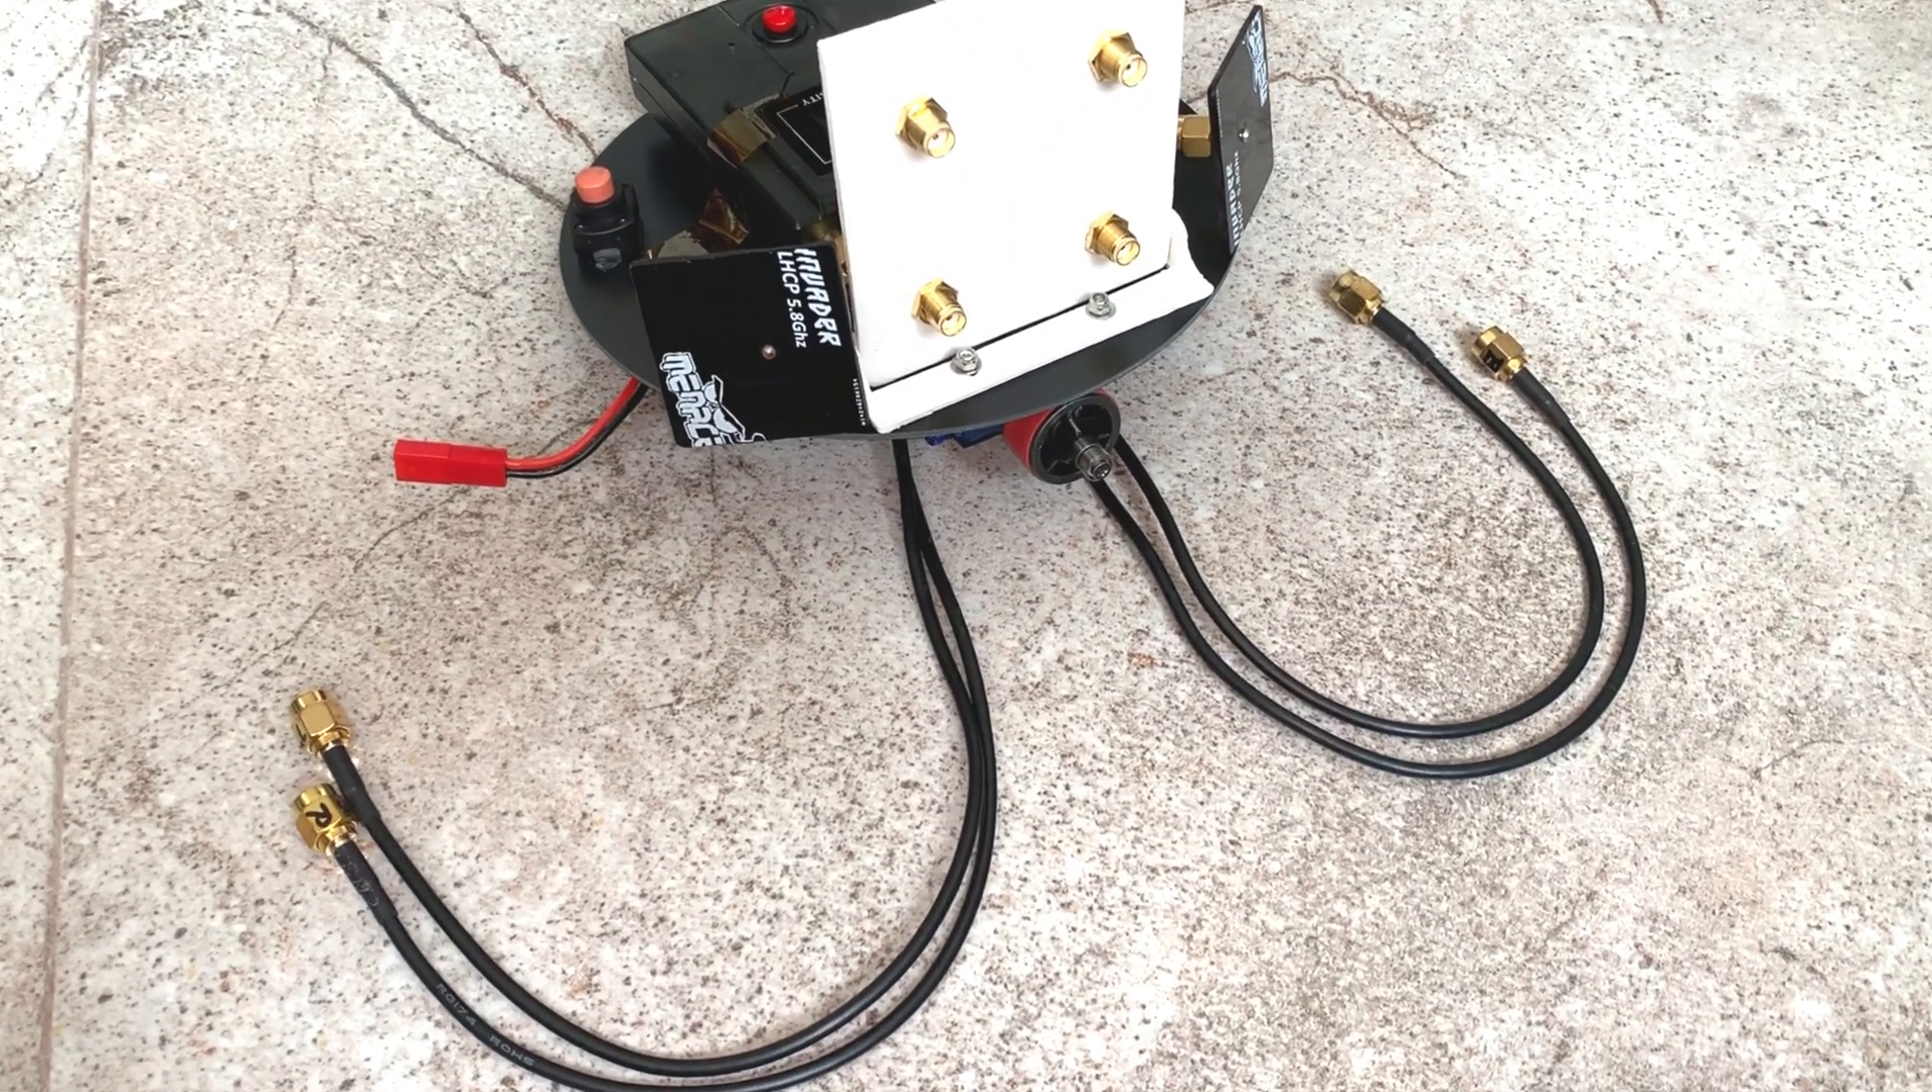And this is the other end that we will plug into our DJI goggles antenna port. Now we have all 4 SMA connectors soldered to the RG174 cables.